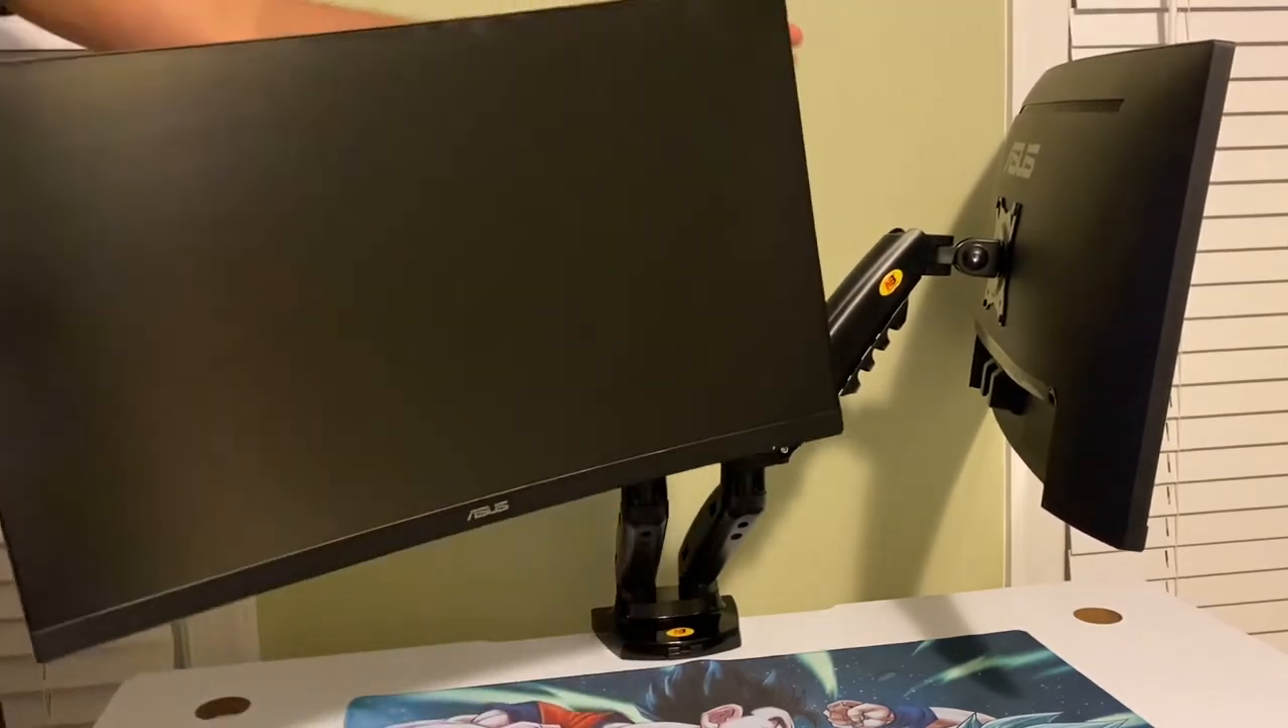All right boom just like that we have the monitors mounted now we got to do the wire routing so that's very important too.